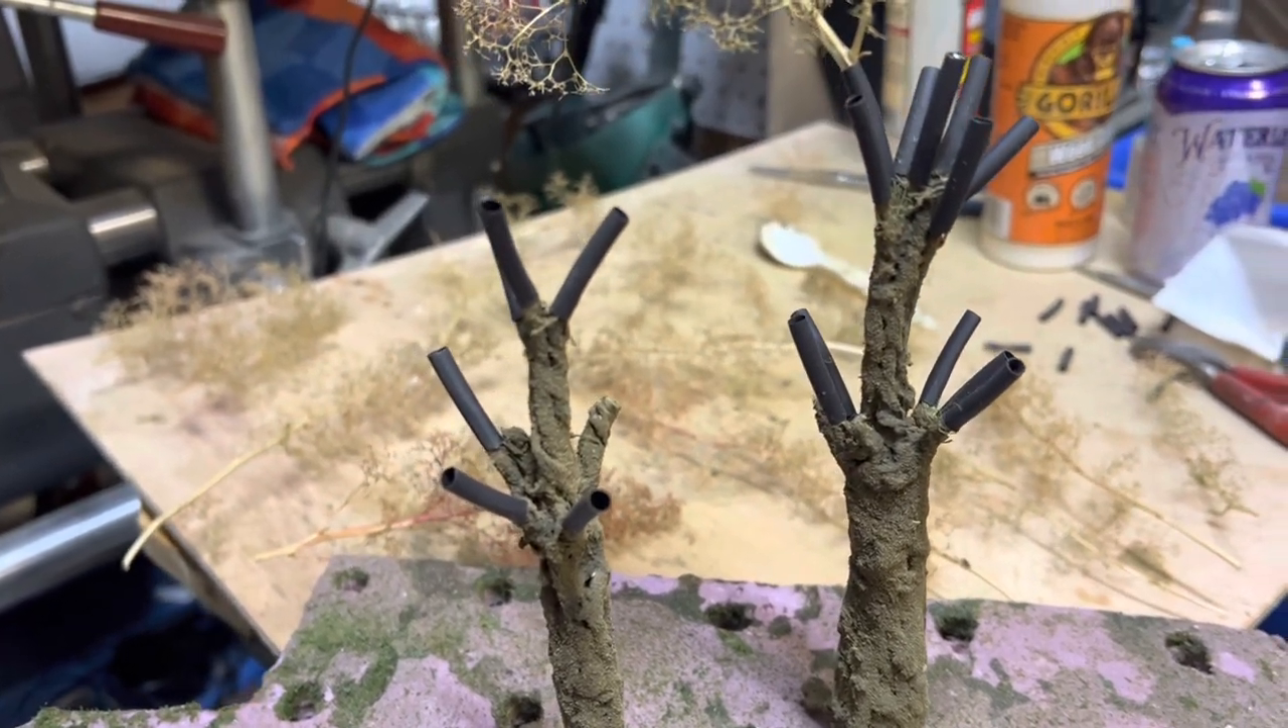I've got the heat shrink tube just set over what's going to be my branches of each tree.